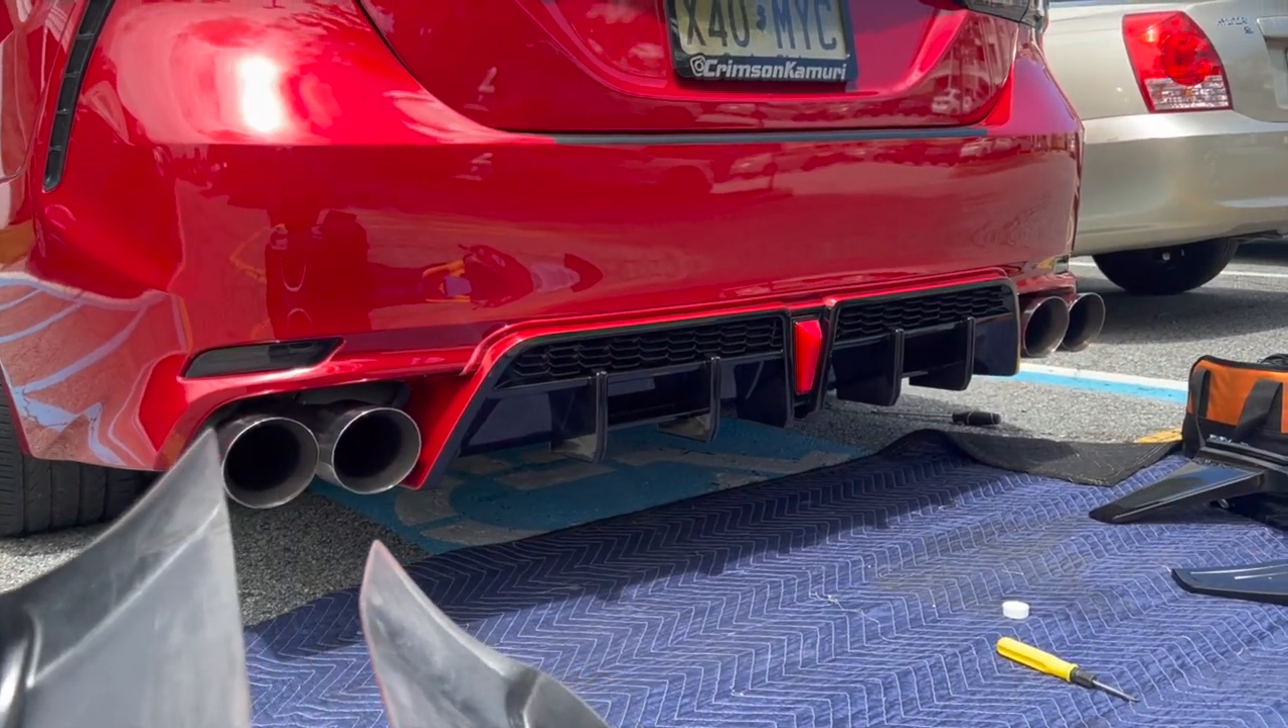But yeah diffuser is on.